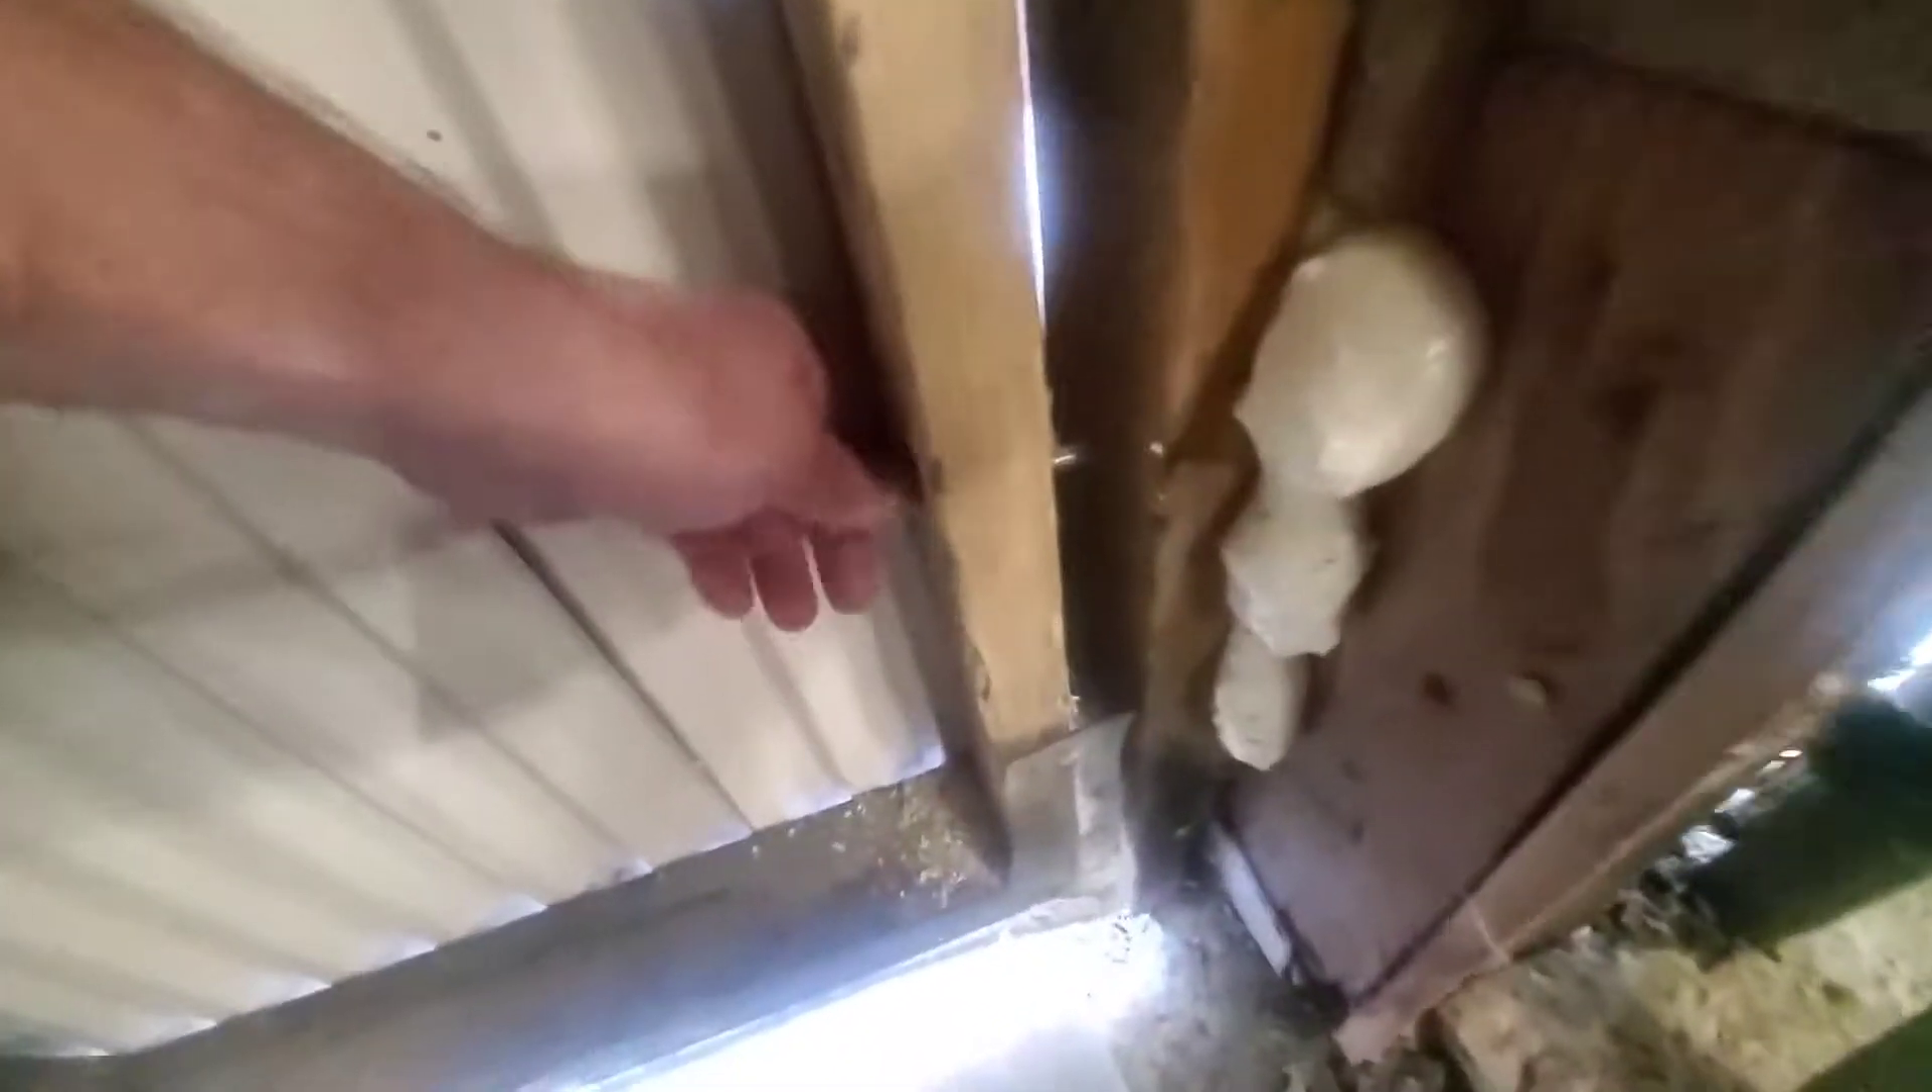See now i get a big gap in here for air to come in.